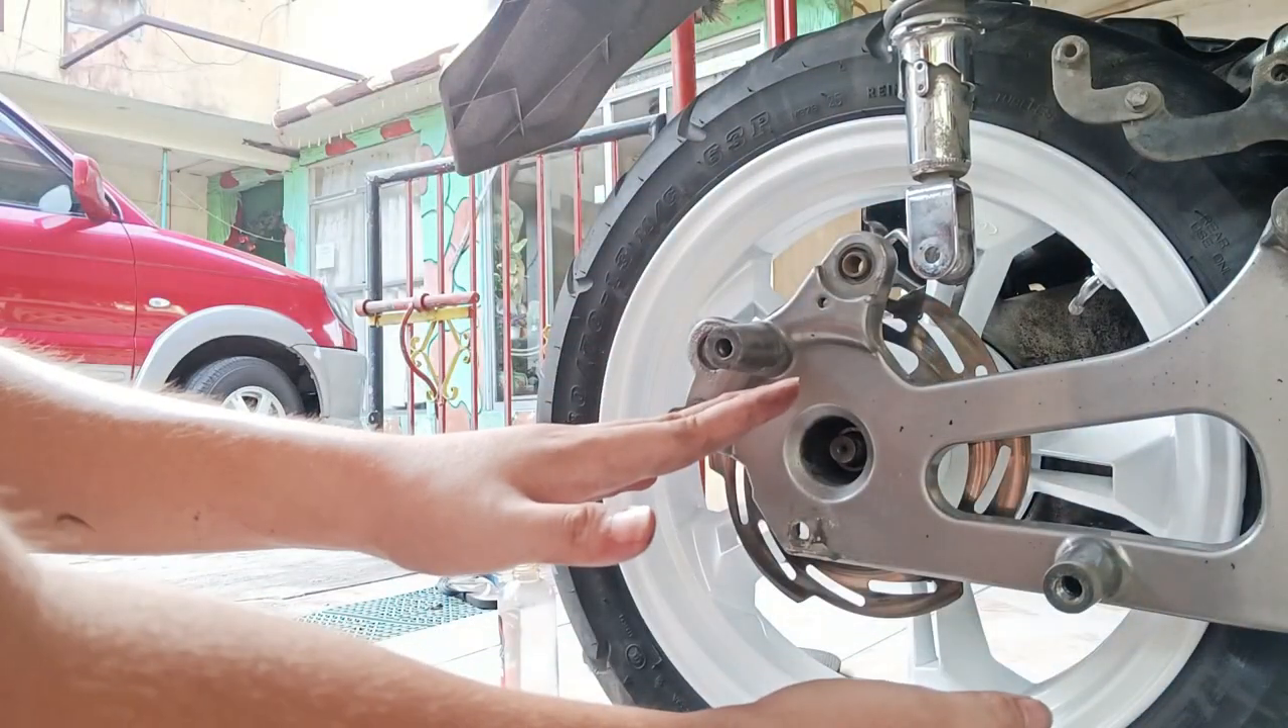Nakasalpak na natin yung swing arm.